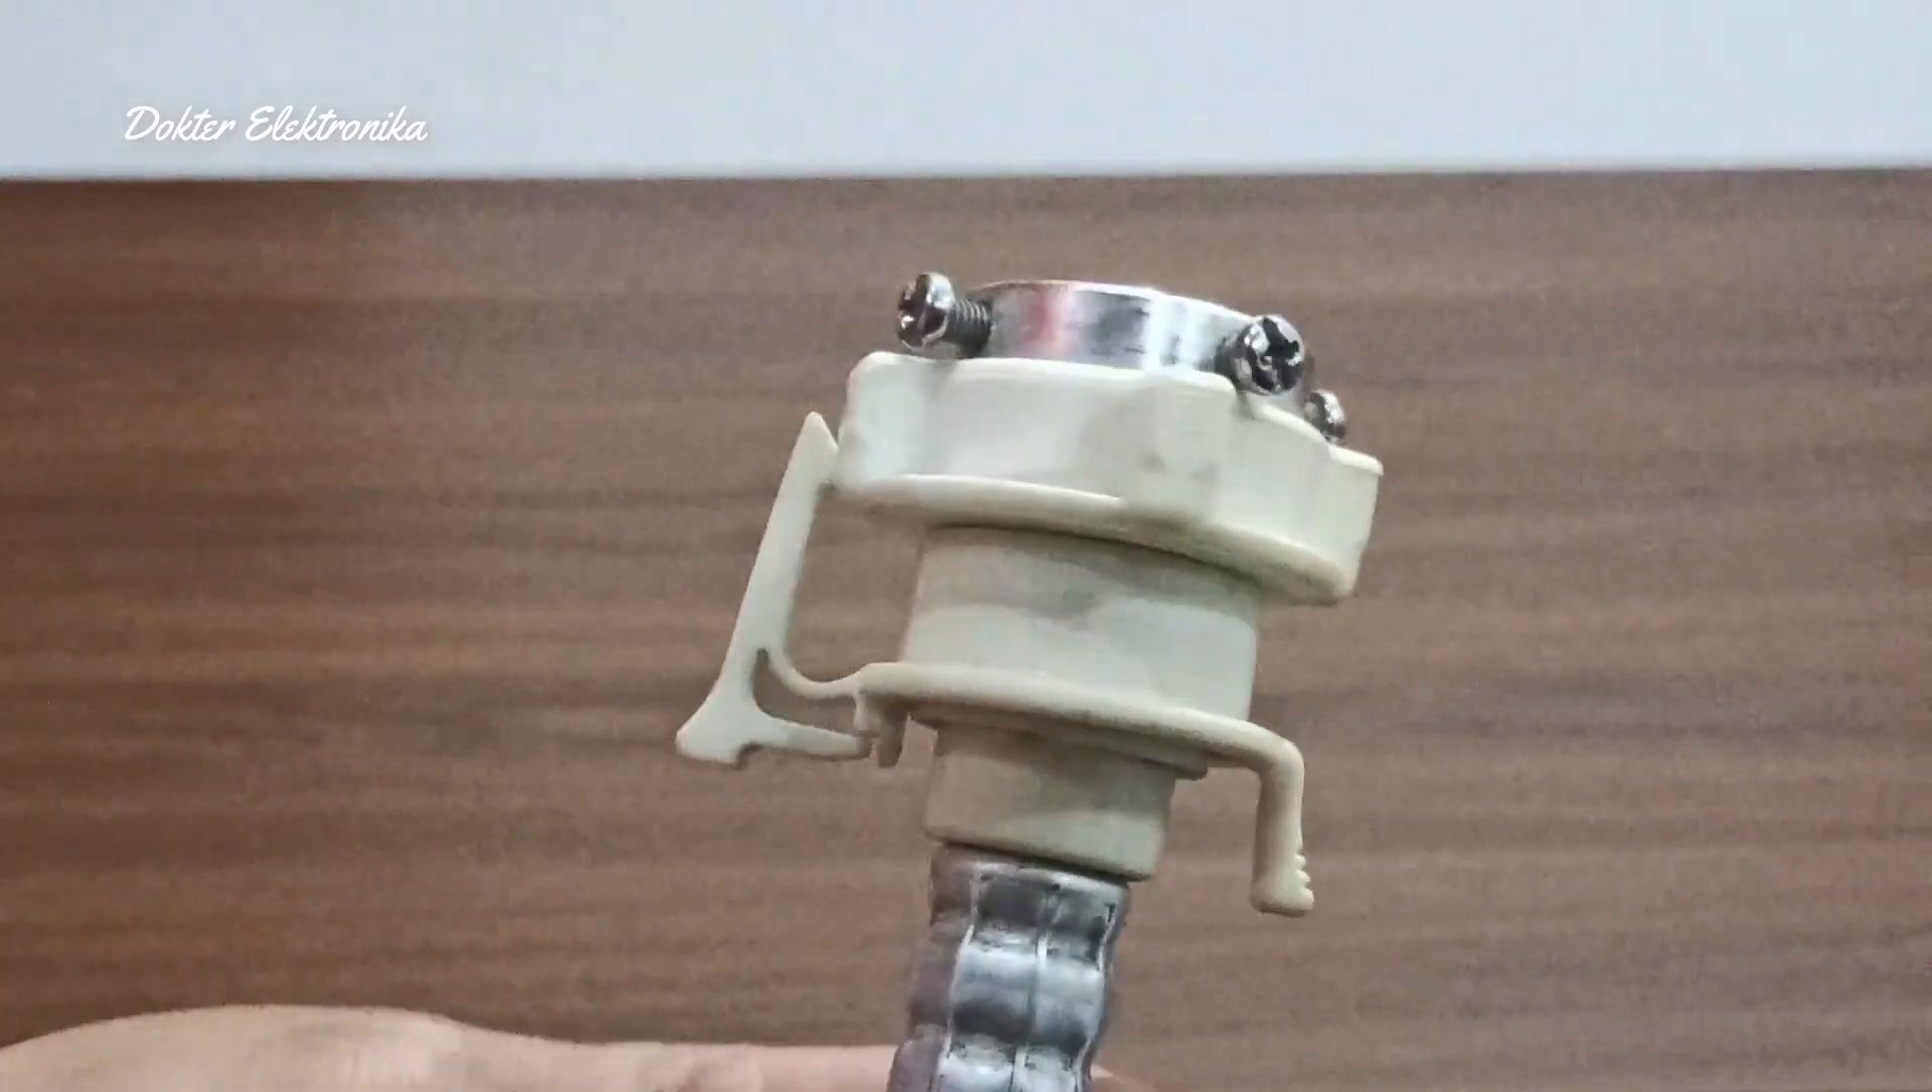Kemudian kita hubungkan ke selang air mesin cuci hasilnya seperti ini ya ini terhubung.